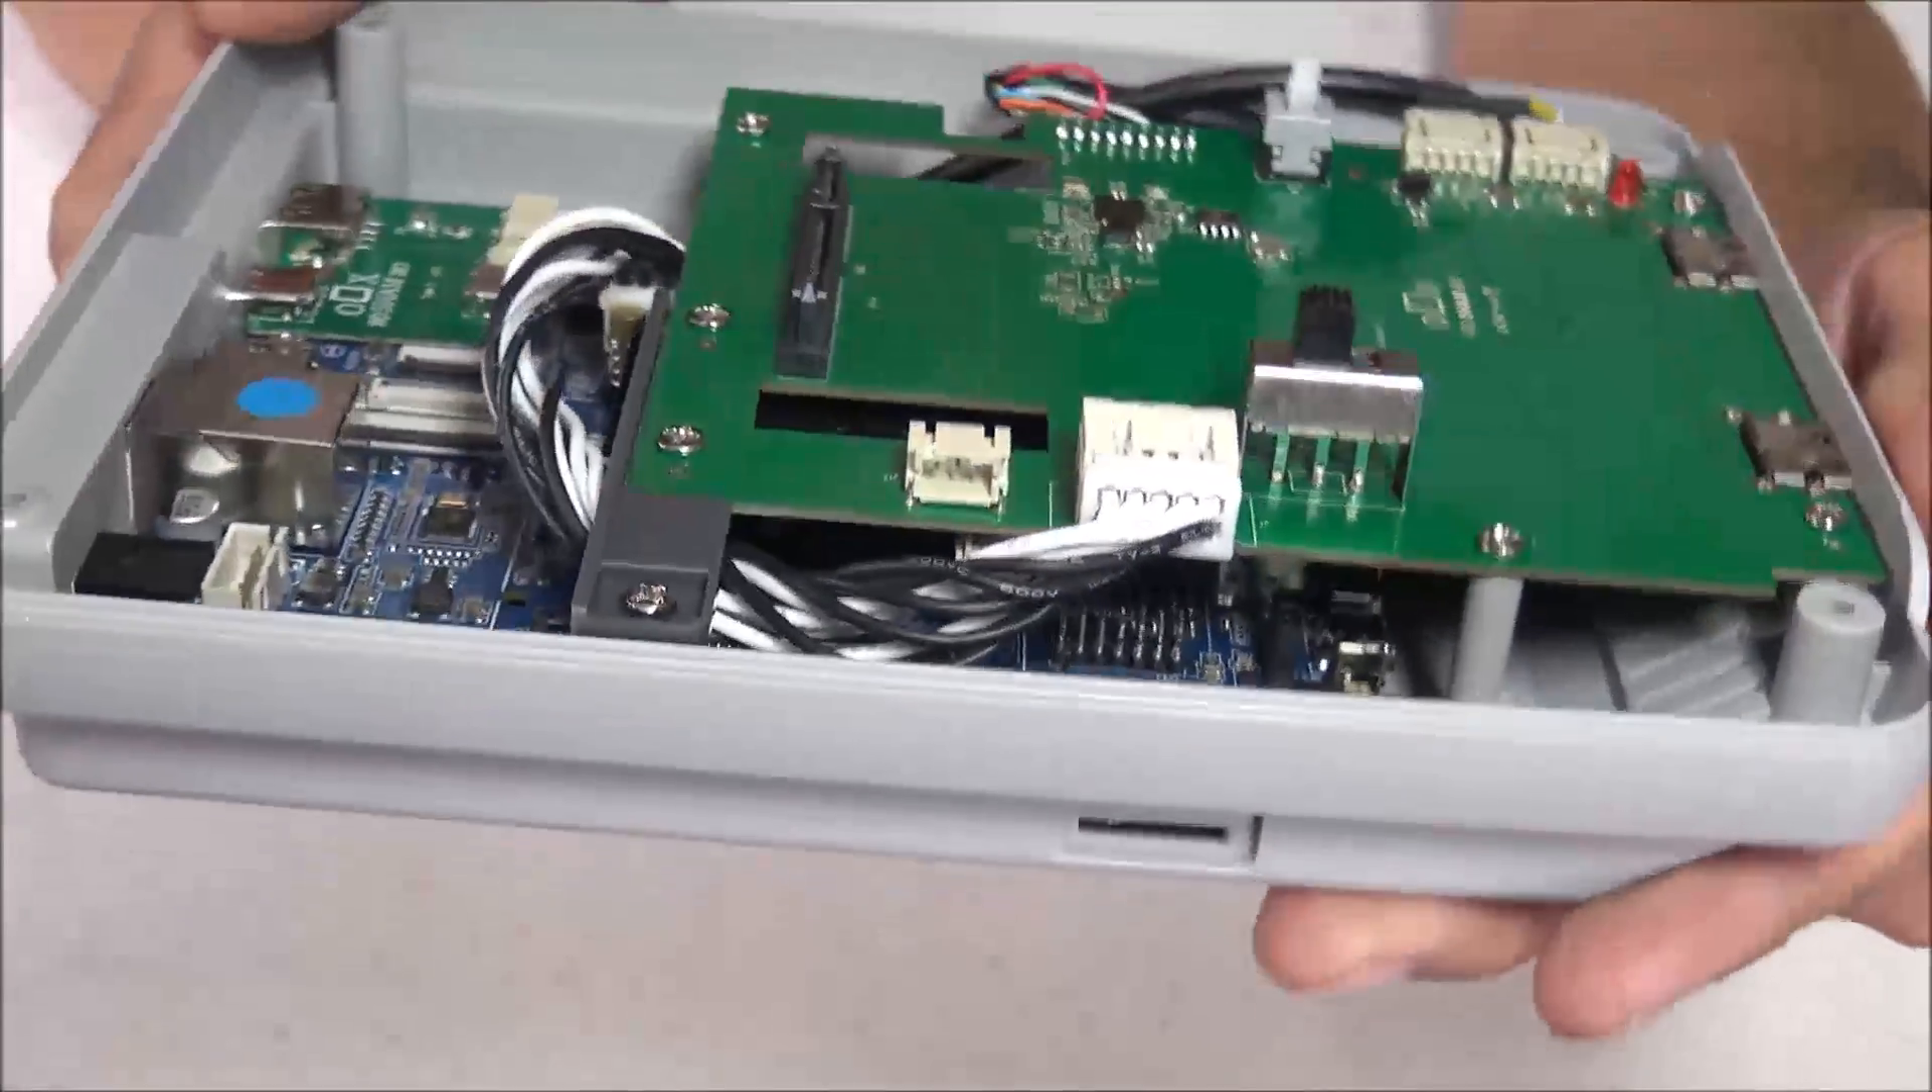Here's a final look at all the connections before we go and put the top lid on.